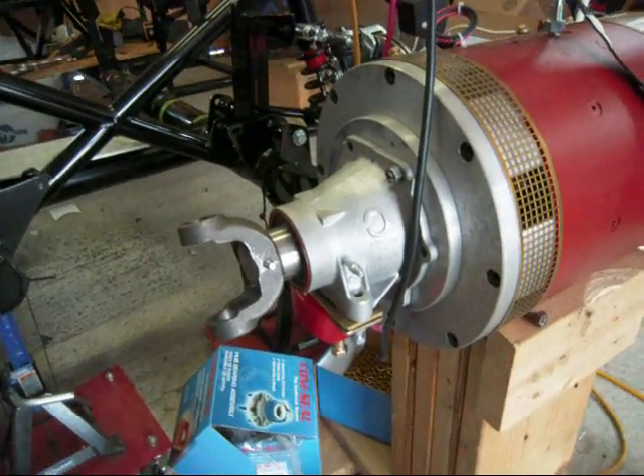You can see I've added the tail shaft housing and the slip yoke is in.